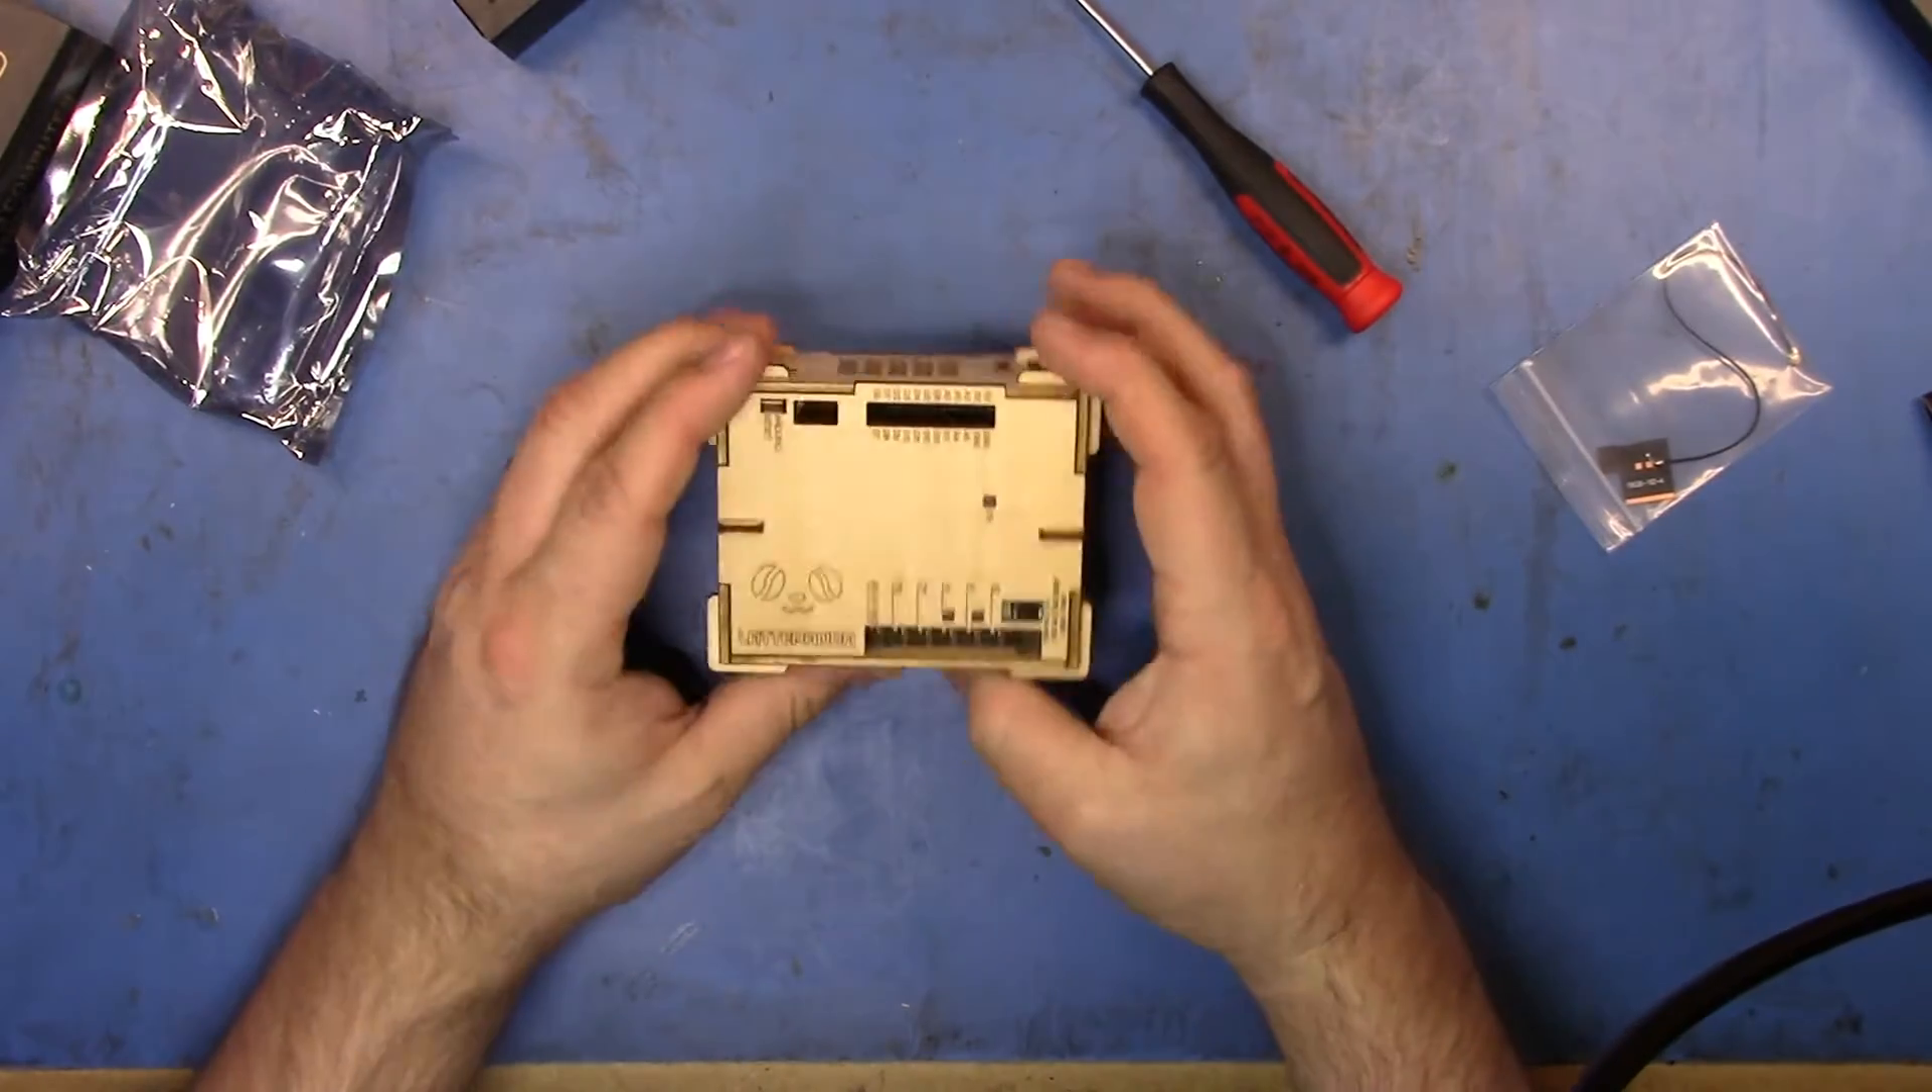The unit is all together. I realized that I didn't put the antenna in.